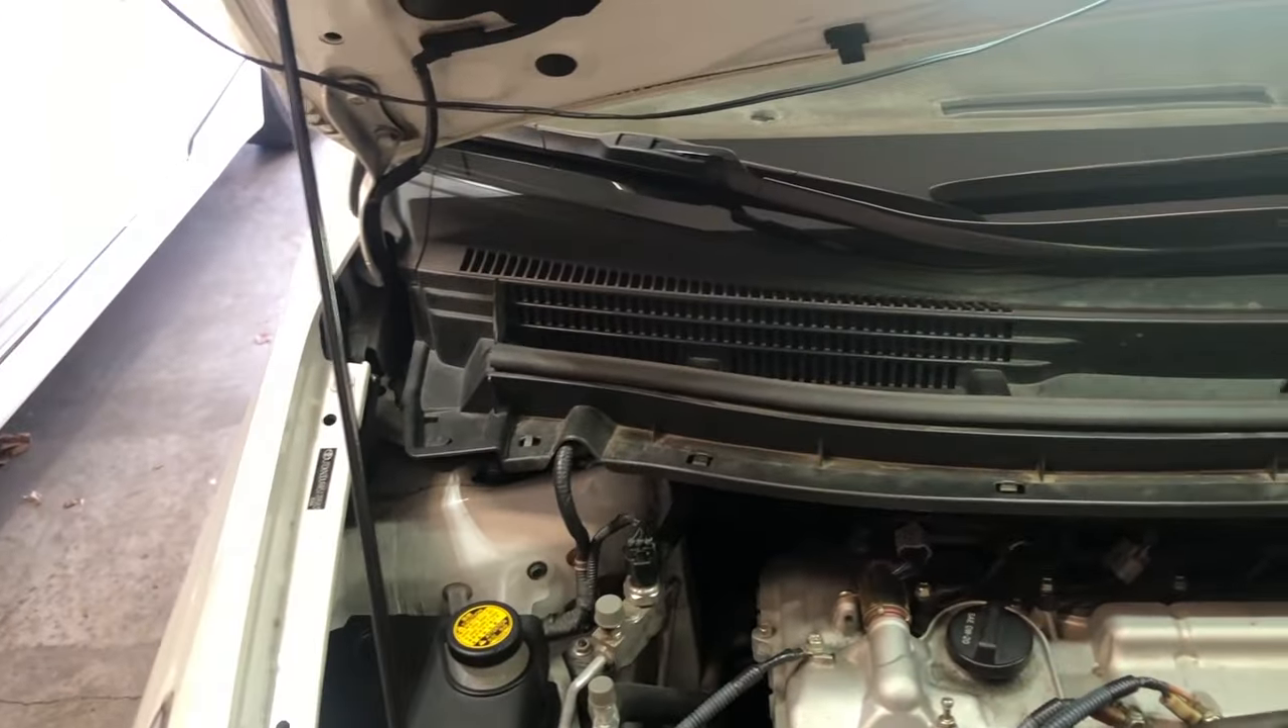Got the wiper cowl all reinstalled. Wipers back on. Everything is set.